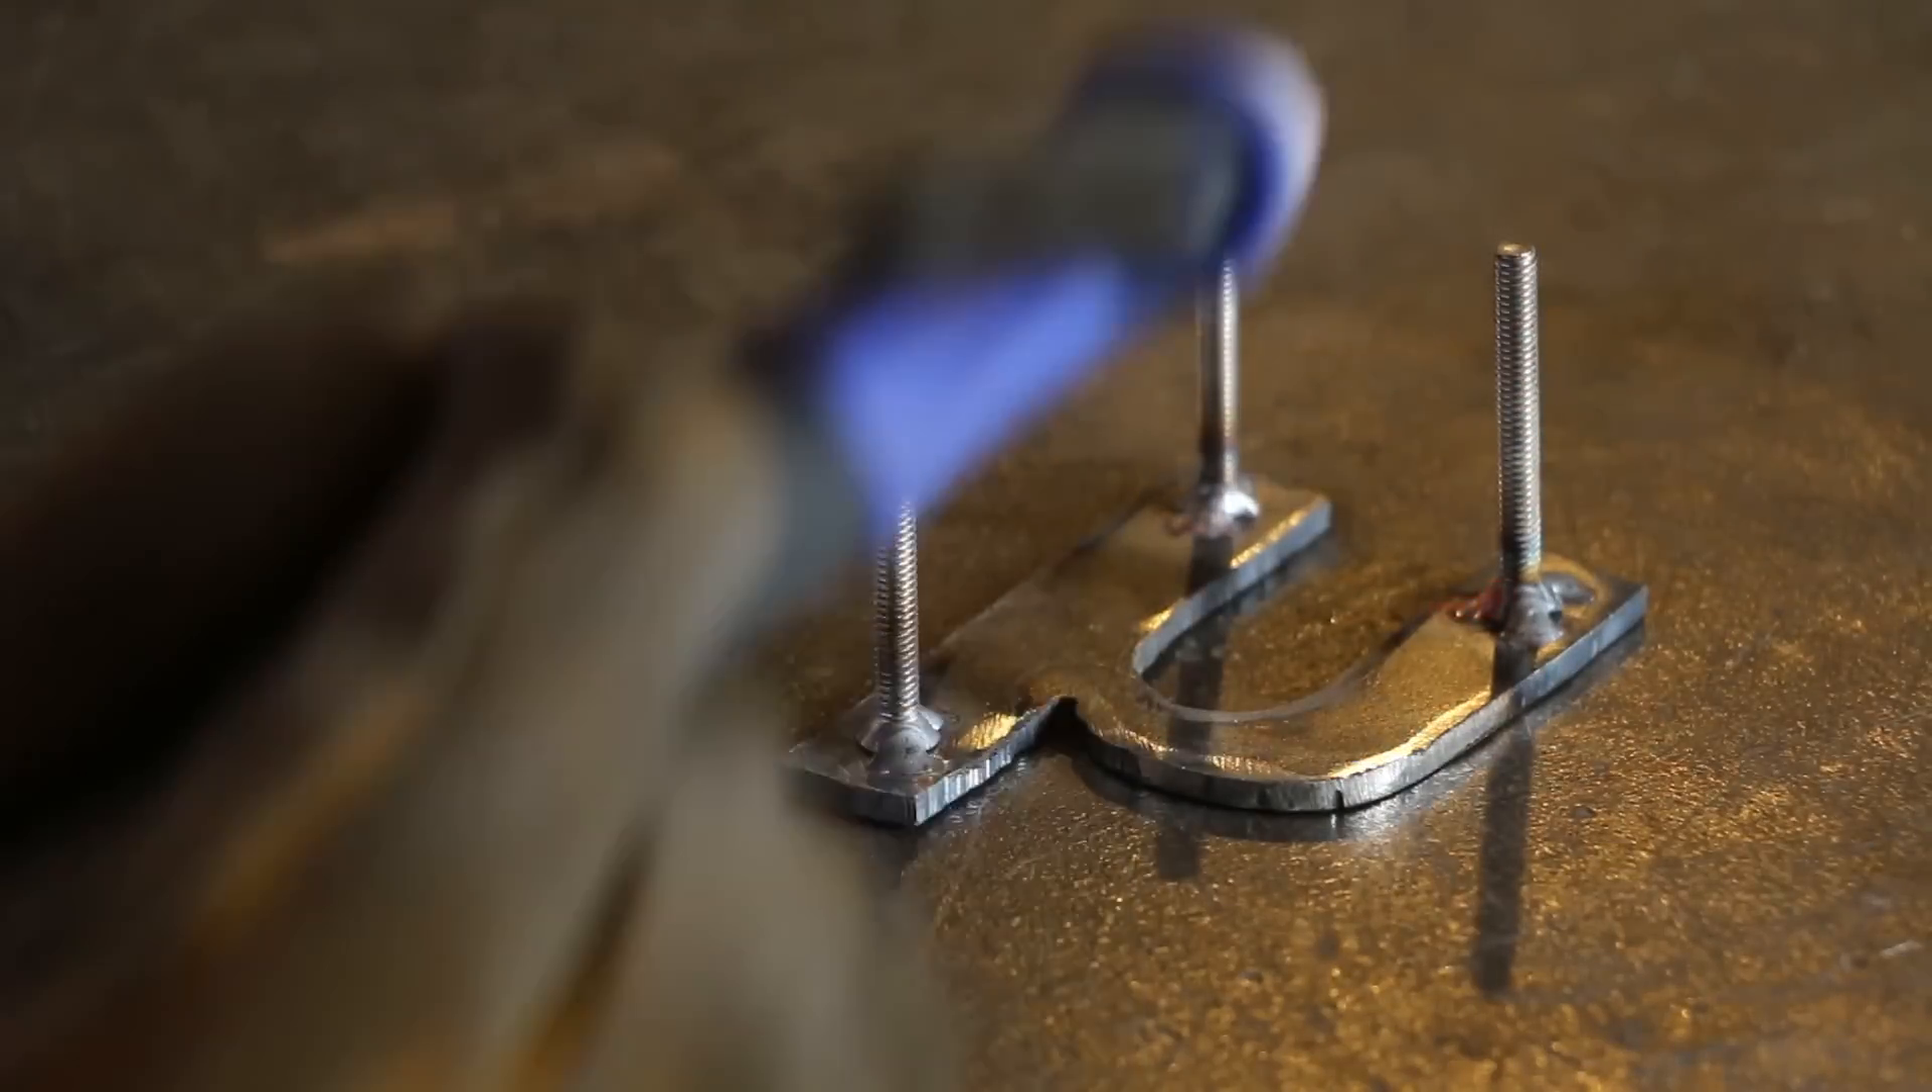On Frank's individual letters, I tried to get three screws on each piece so it'd sit flat on the board when they were attached. But there were a couple I could only get two on.